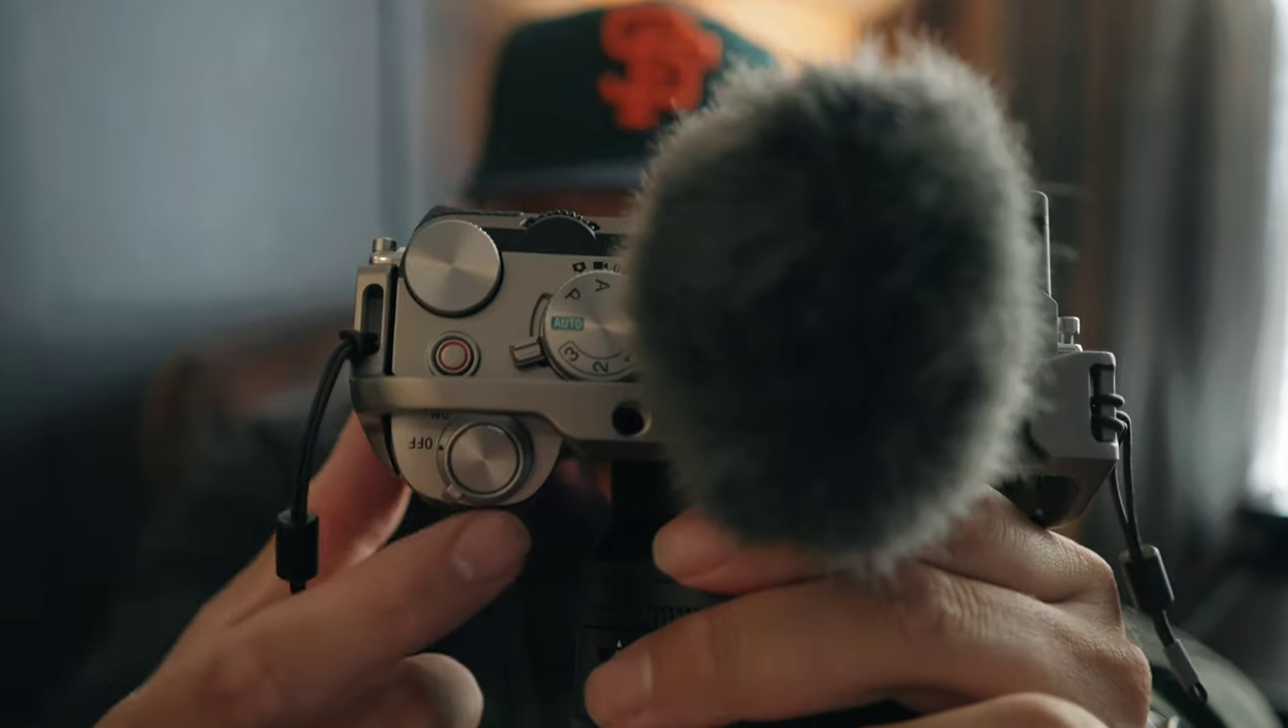You see where where this piece of metal comes right here it's like kind of a little too close to where the shutter button is right here.